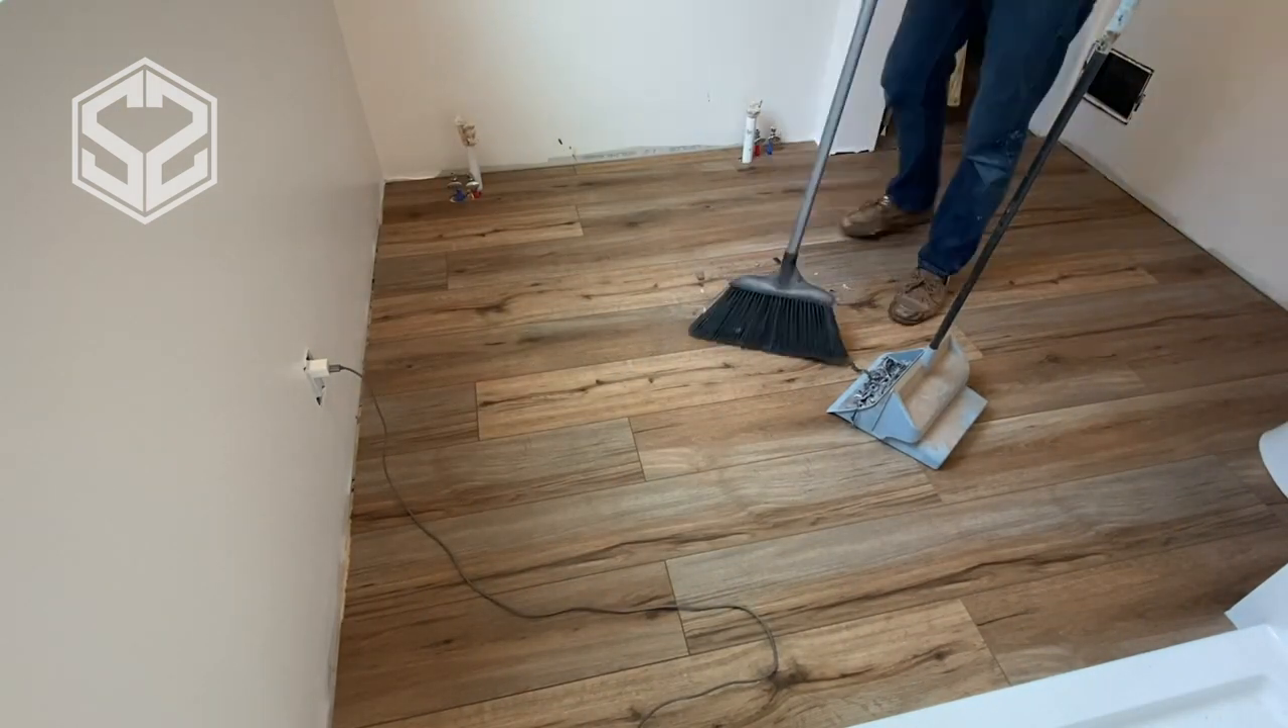We're all finished installing the SmartCore Pro flooring and that only took us a couple hours to prep the floor, get everything ready and to lay it down.